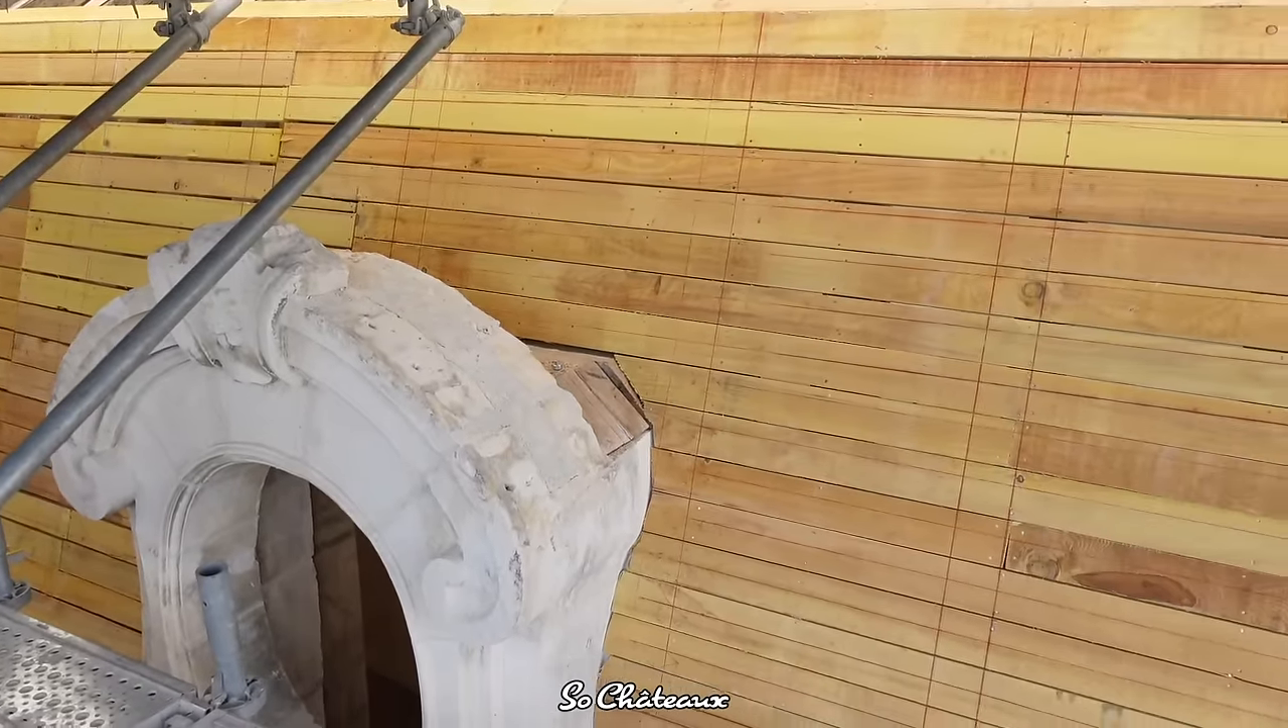L'ardoise n'est pas encore posée mais il y a la volige.